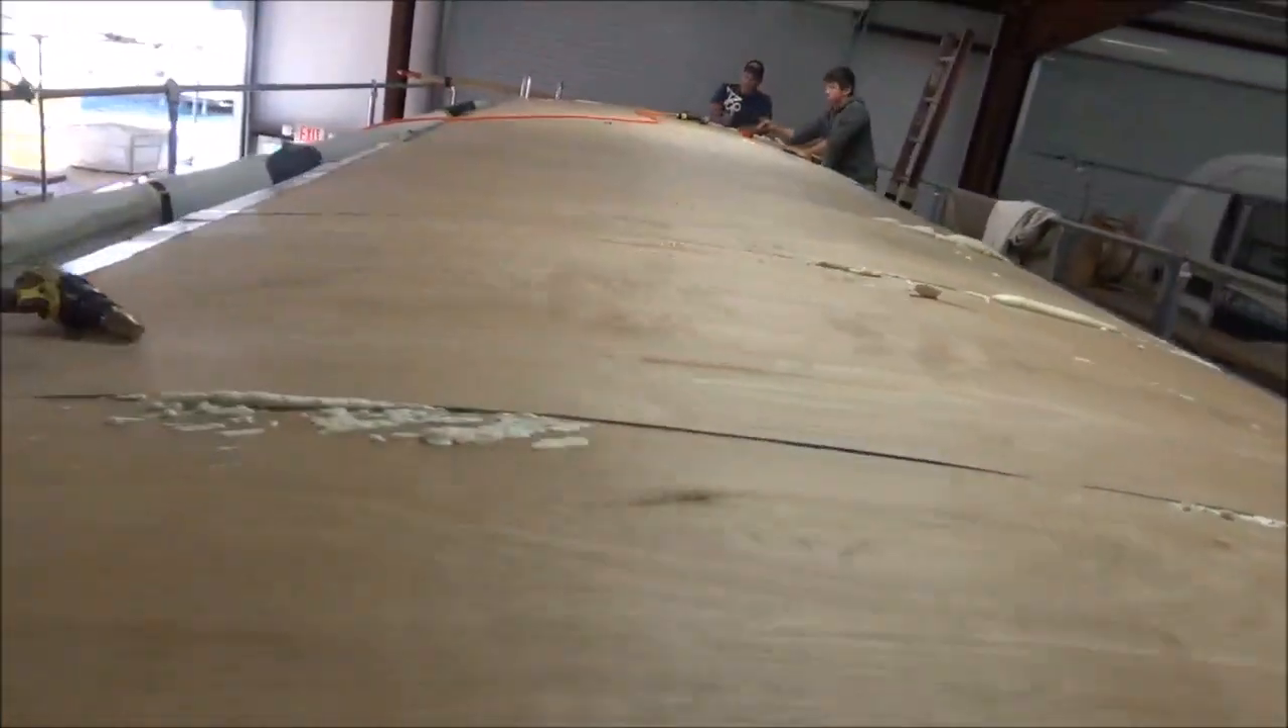We got the roof deck down.